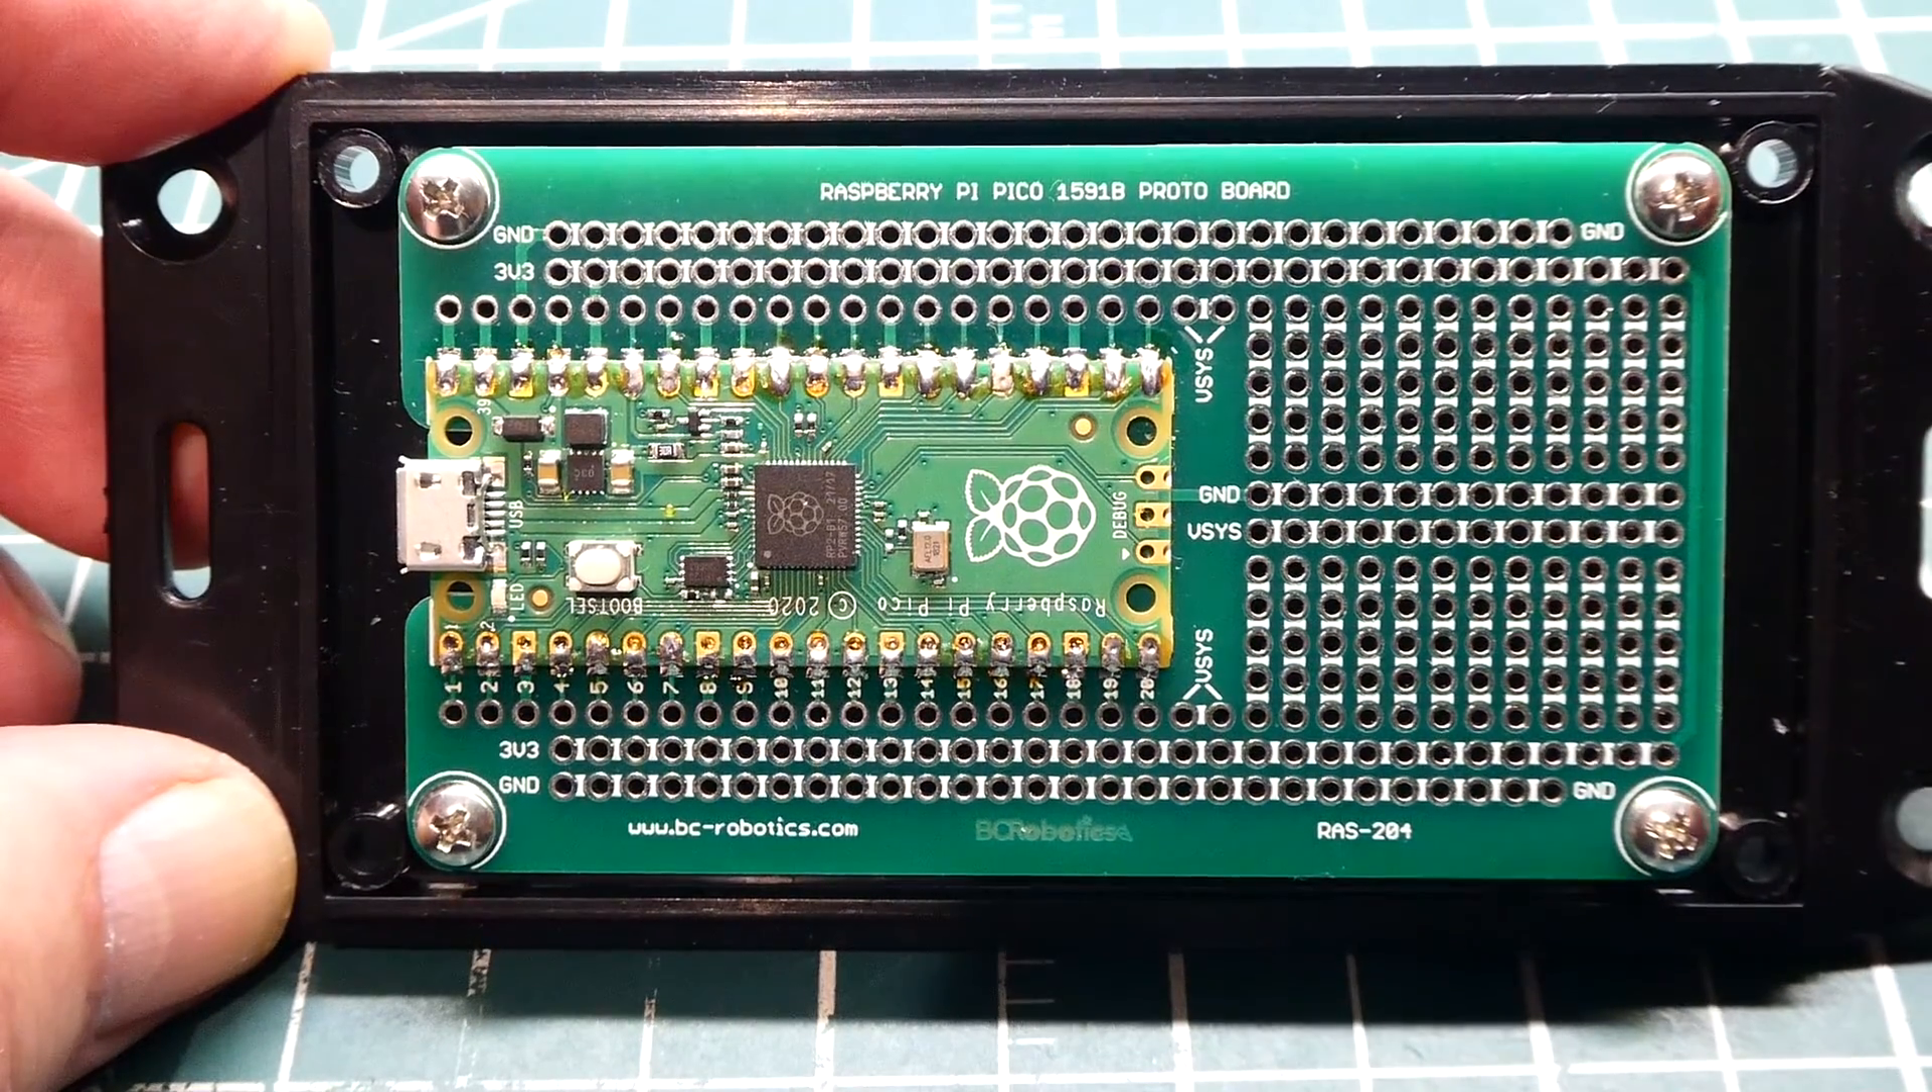Okay I mounted my protoboard on the lid of the enclosure using four screws.